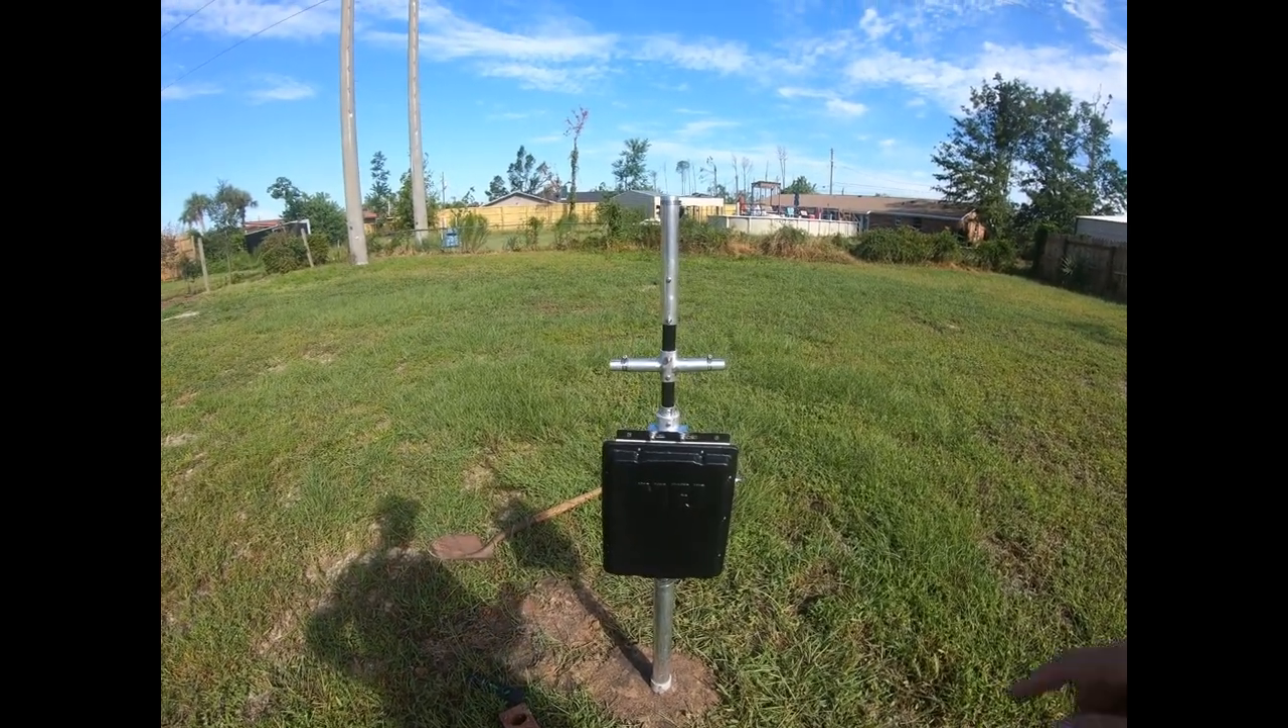All right we've got the mfj tuner mounted we also put in the uh cross piece uh for the elements.